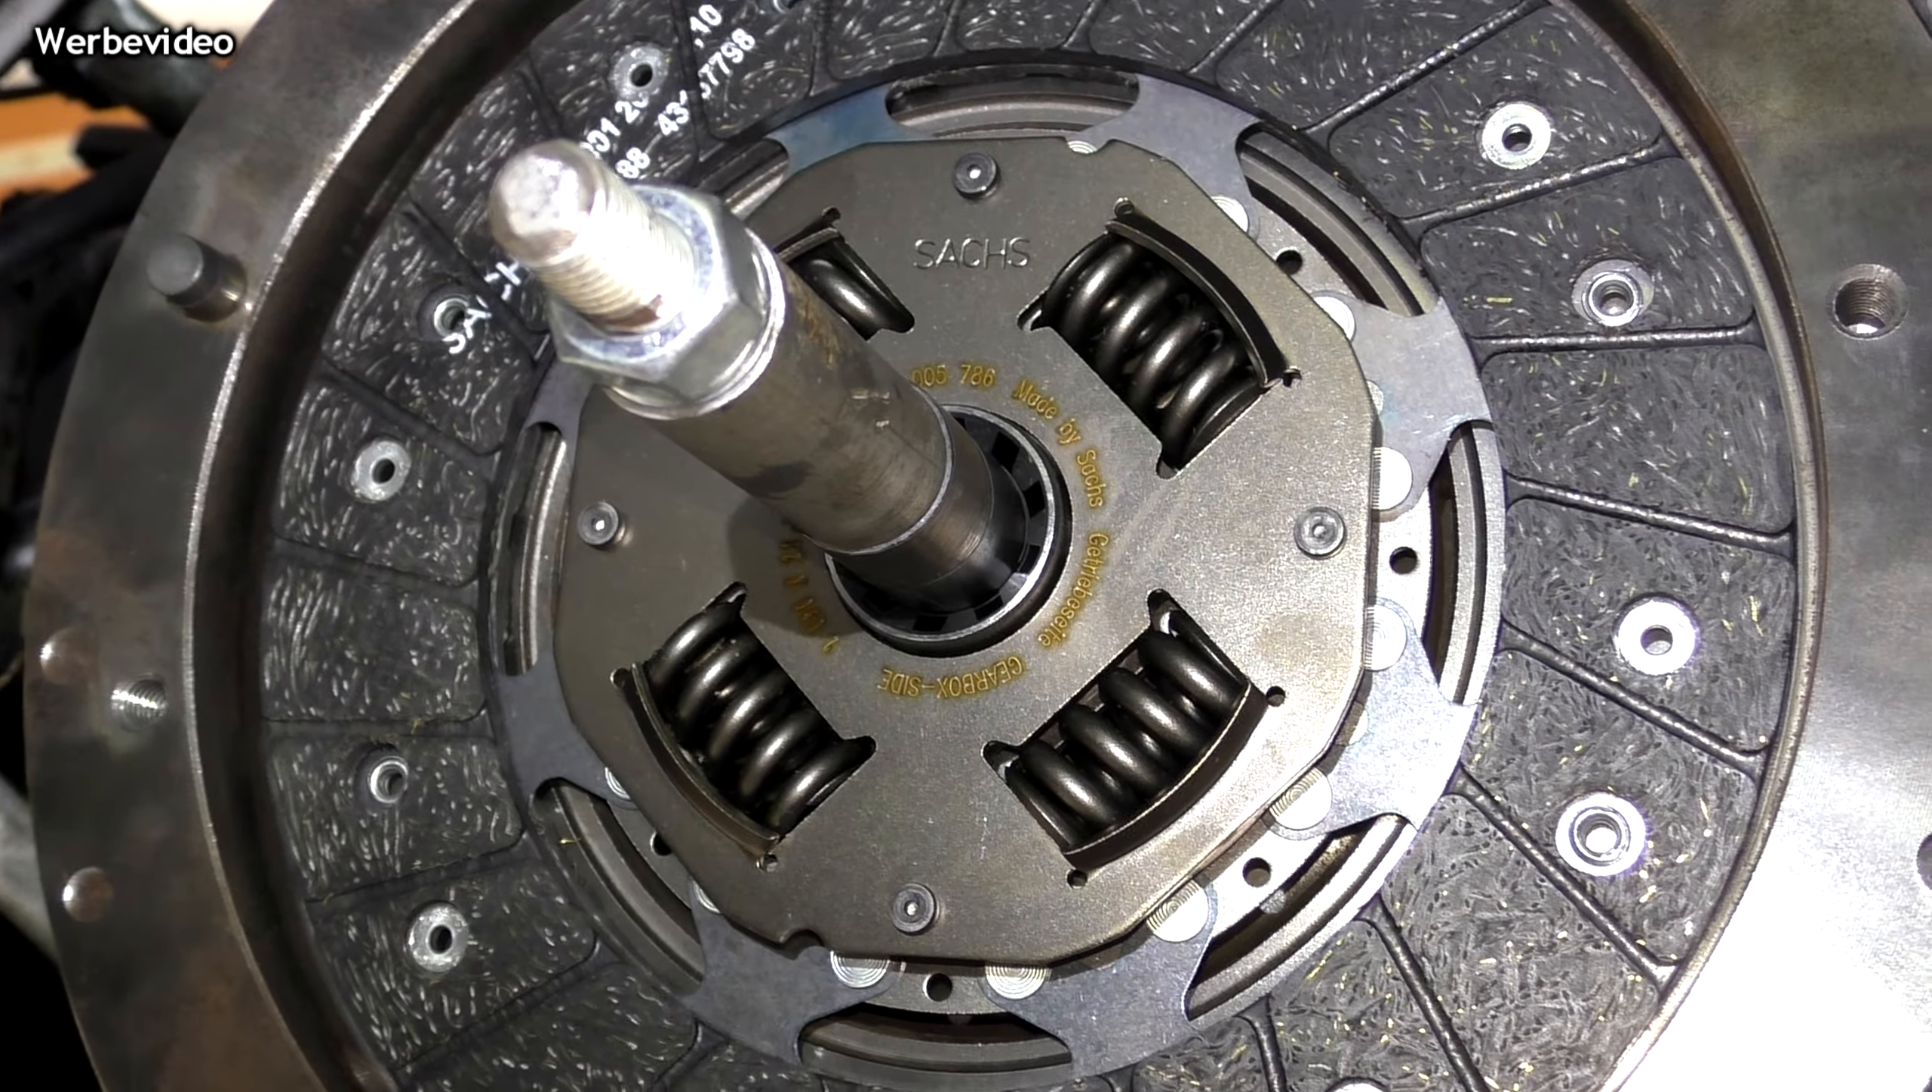Hier seht ihr nochmal meinen Selfmade Zentrierdorn, der jetzt die Scheibe schon mal hält.